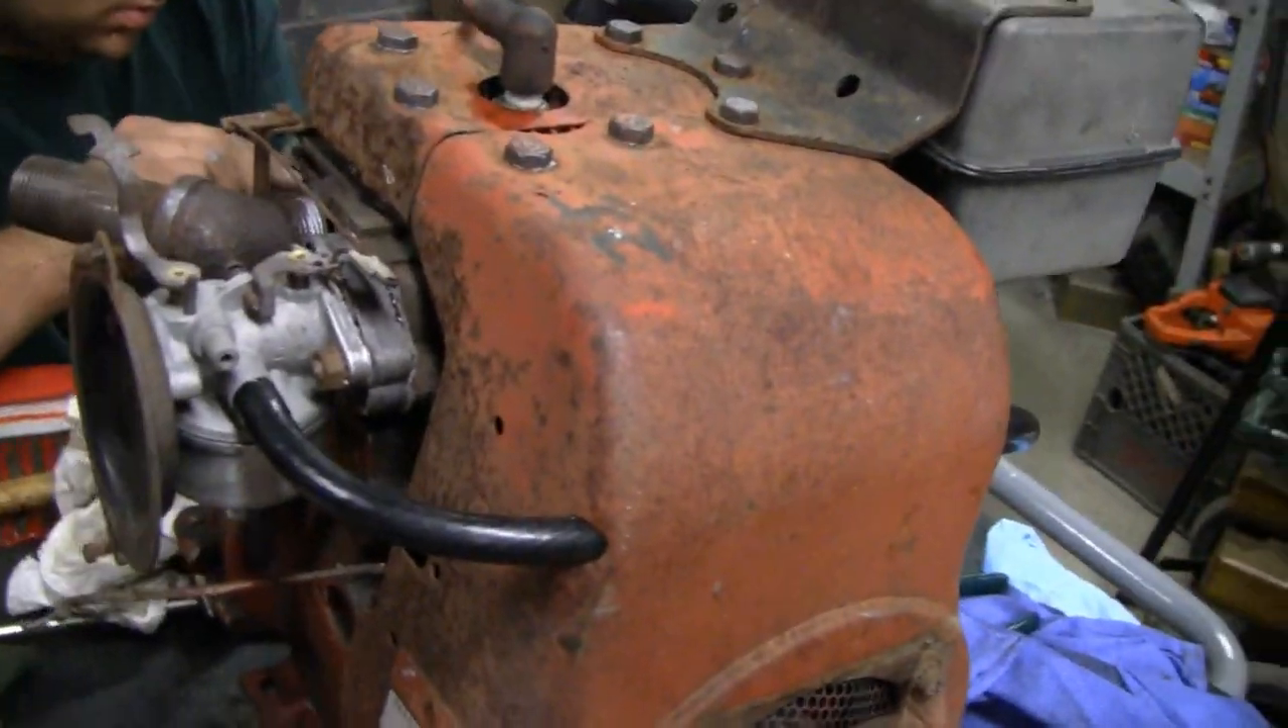Just got ready for a test run. Got the carburetor back on.